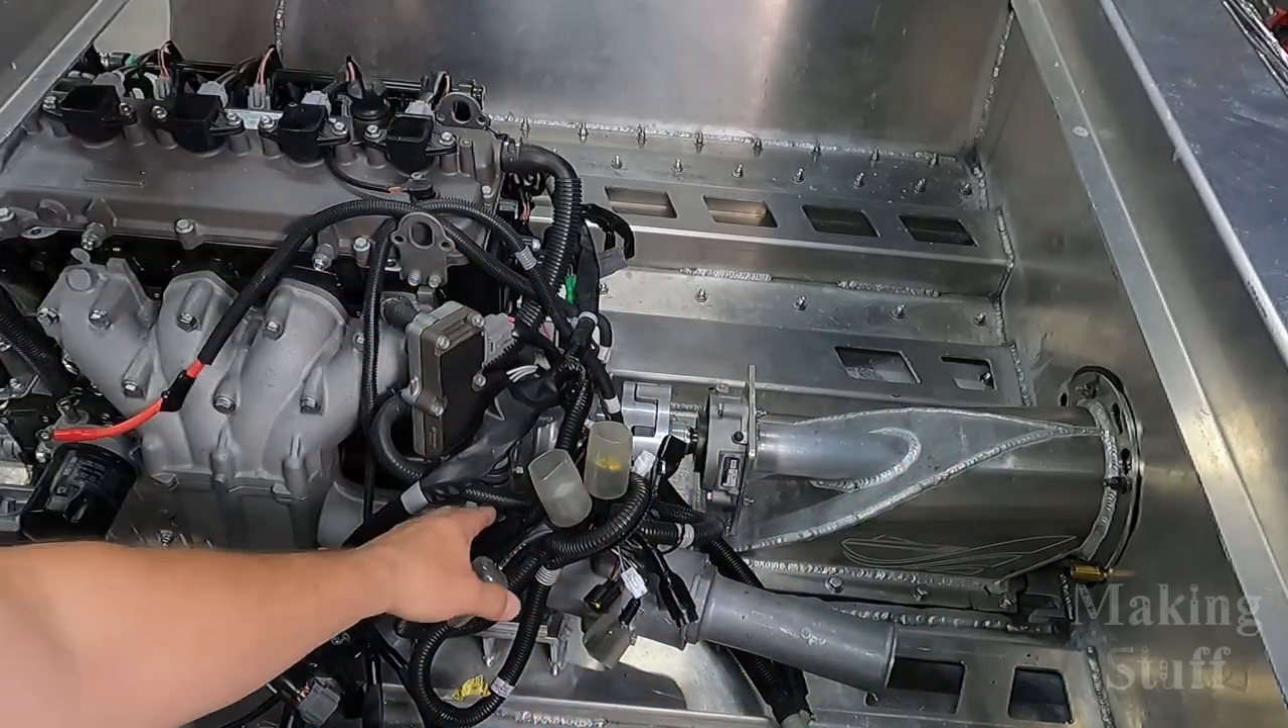So here's where the project sits right now. The engine is mounted in the boat.